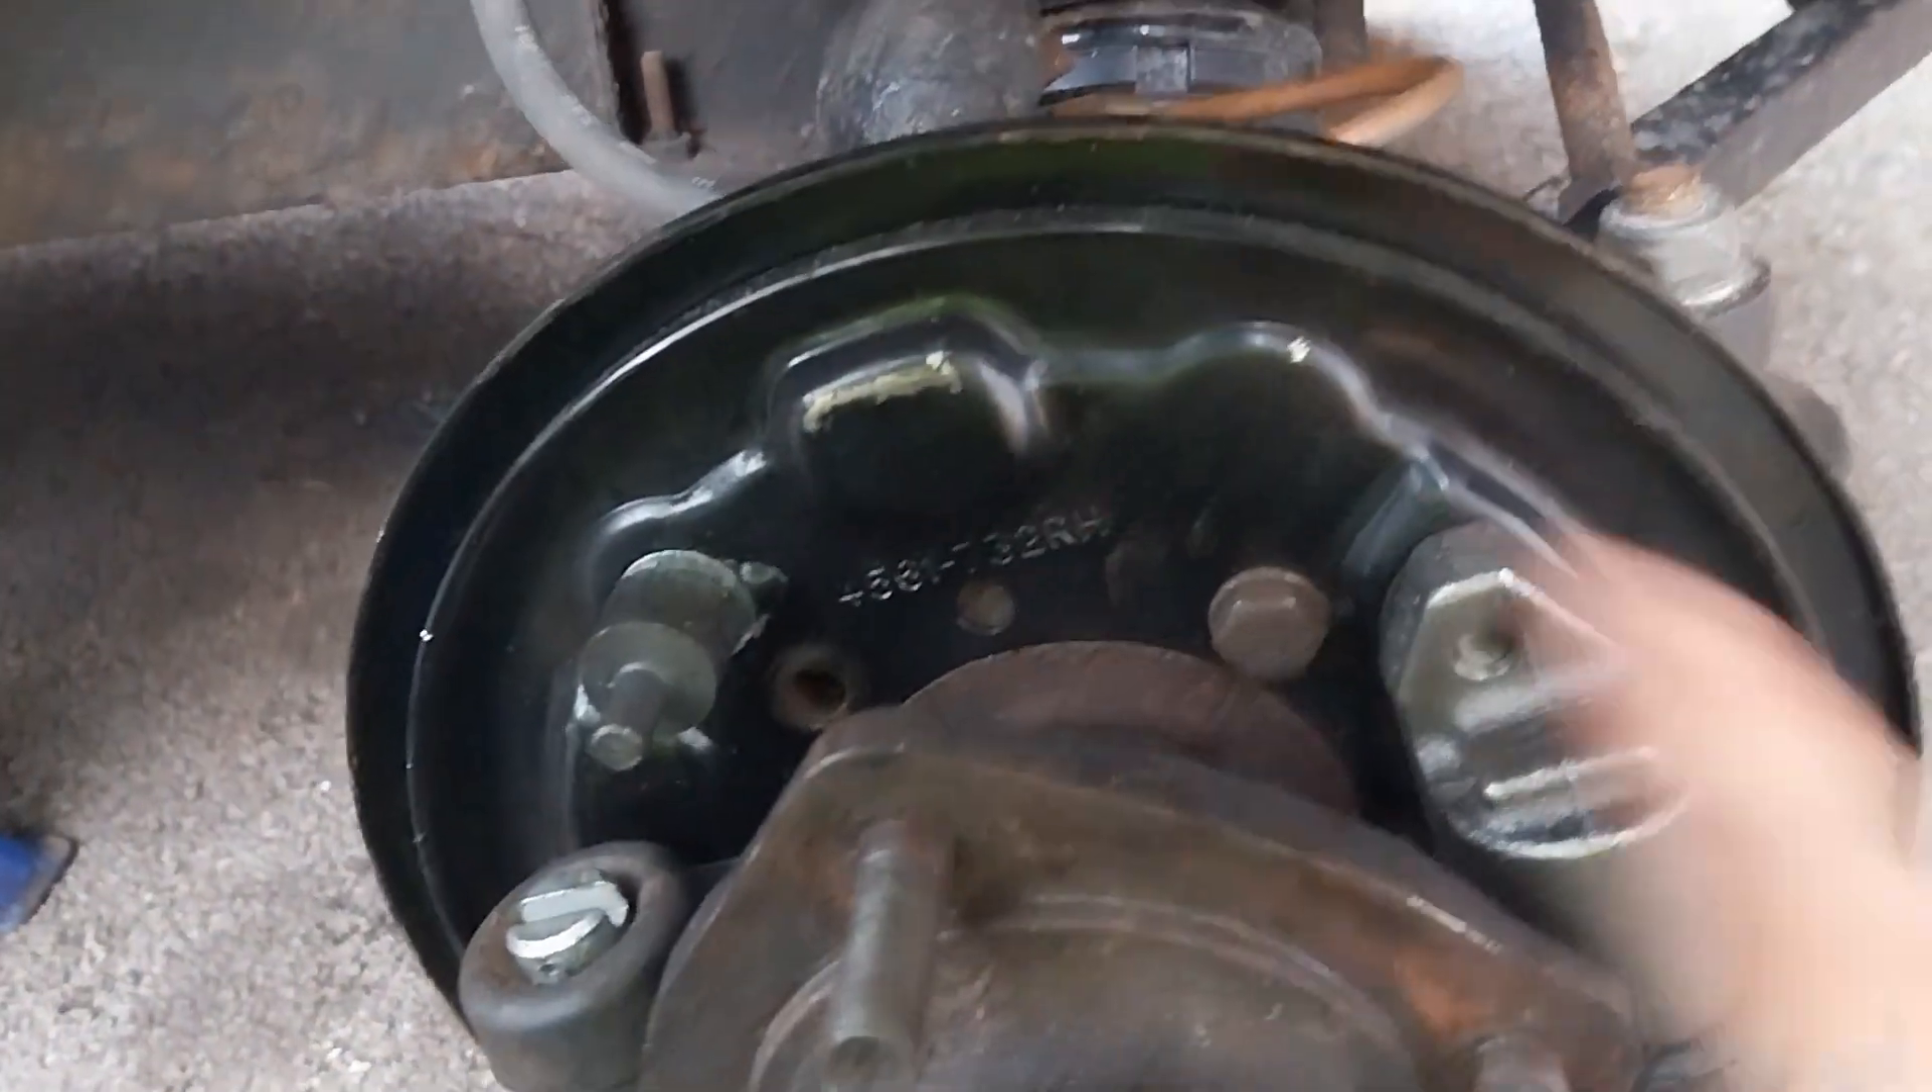So basically. I've removed all the shoes. As you can see.